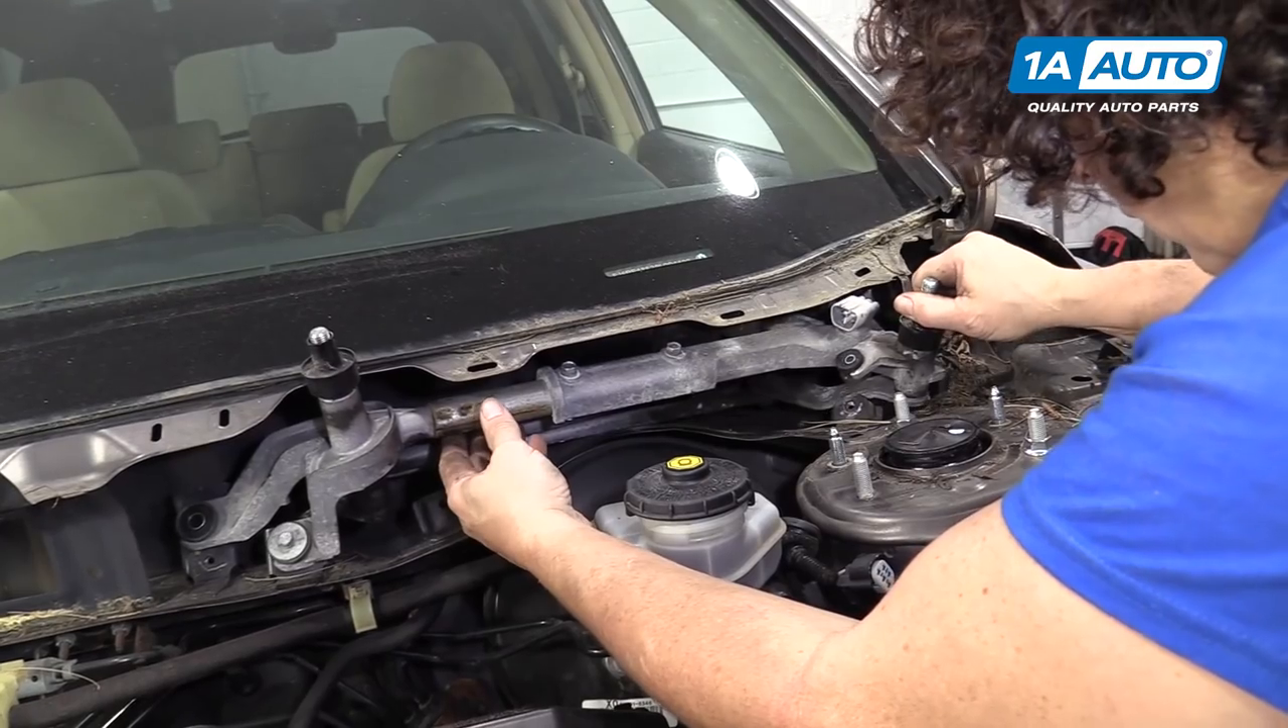And now you see the wiper transmission is exposed.